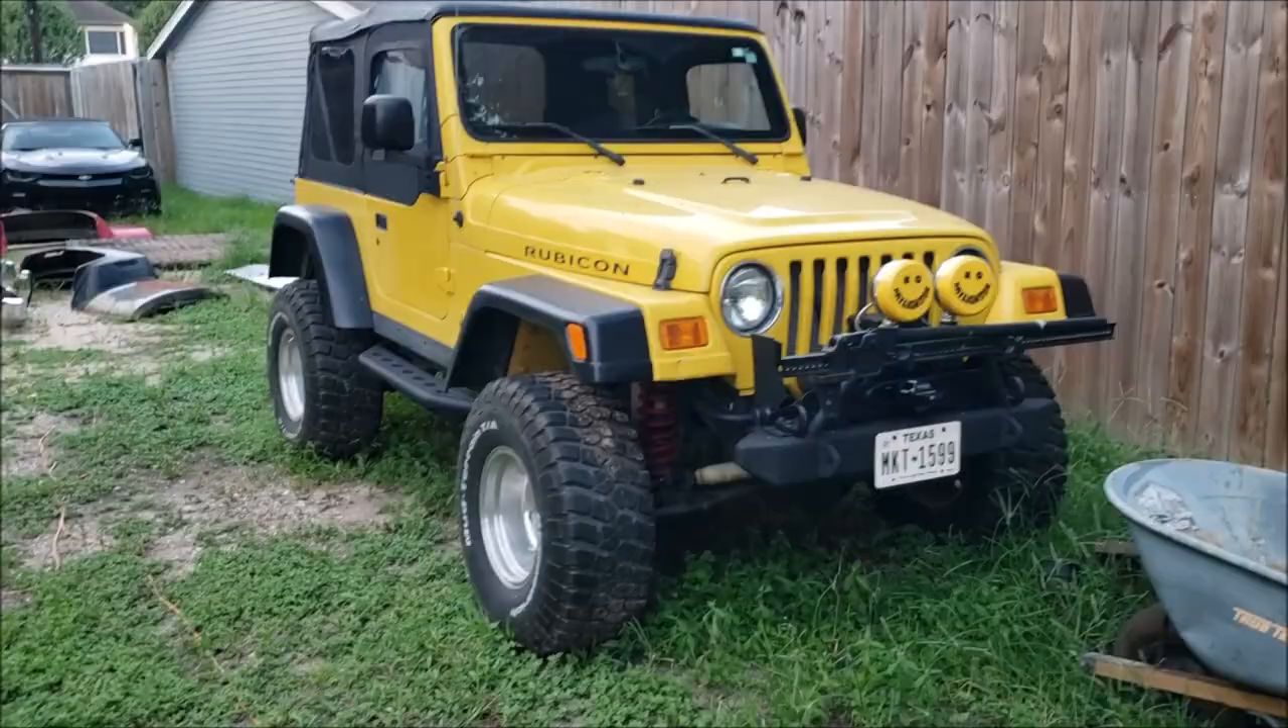Here's the jeep i just put the half doors on it.